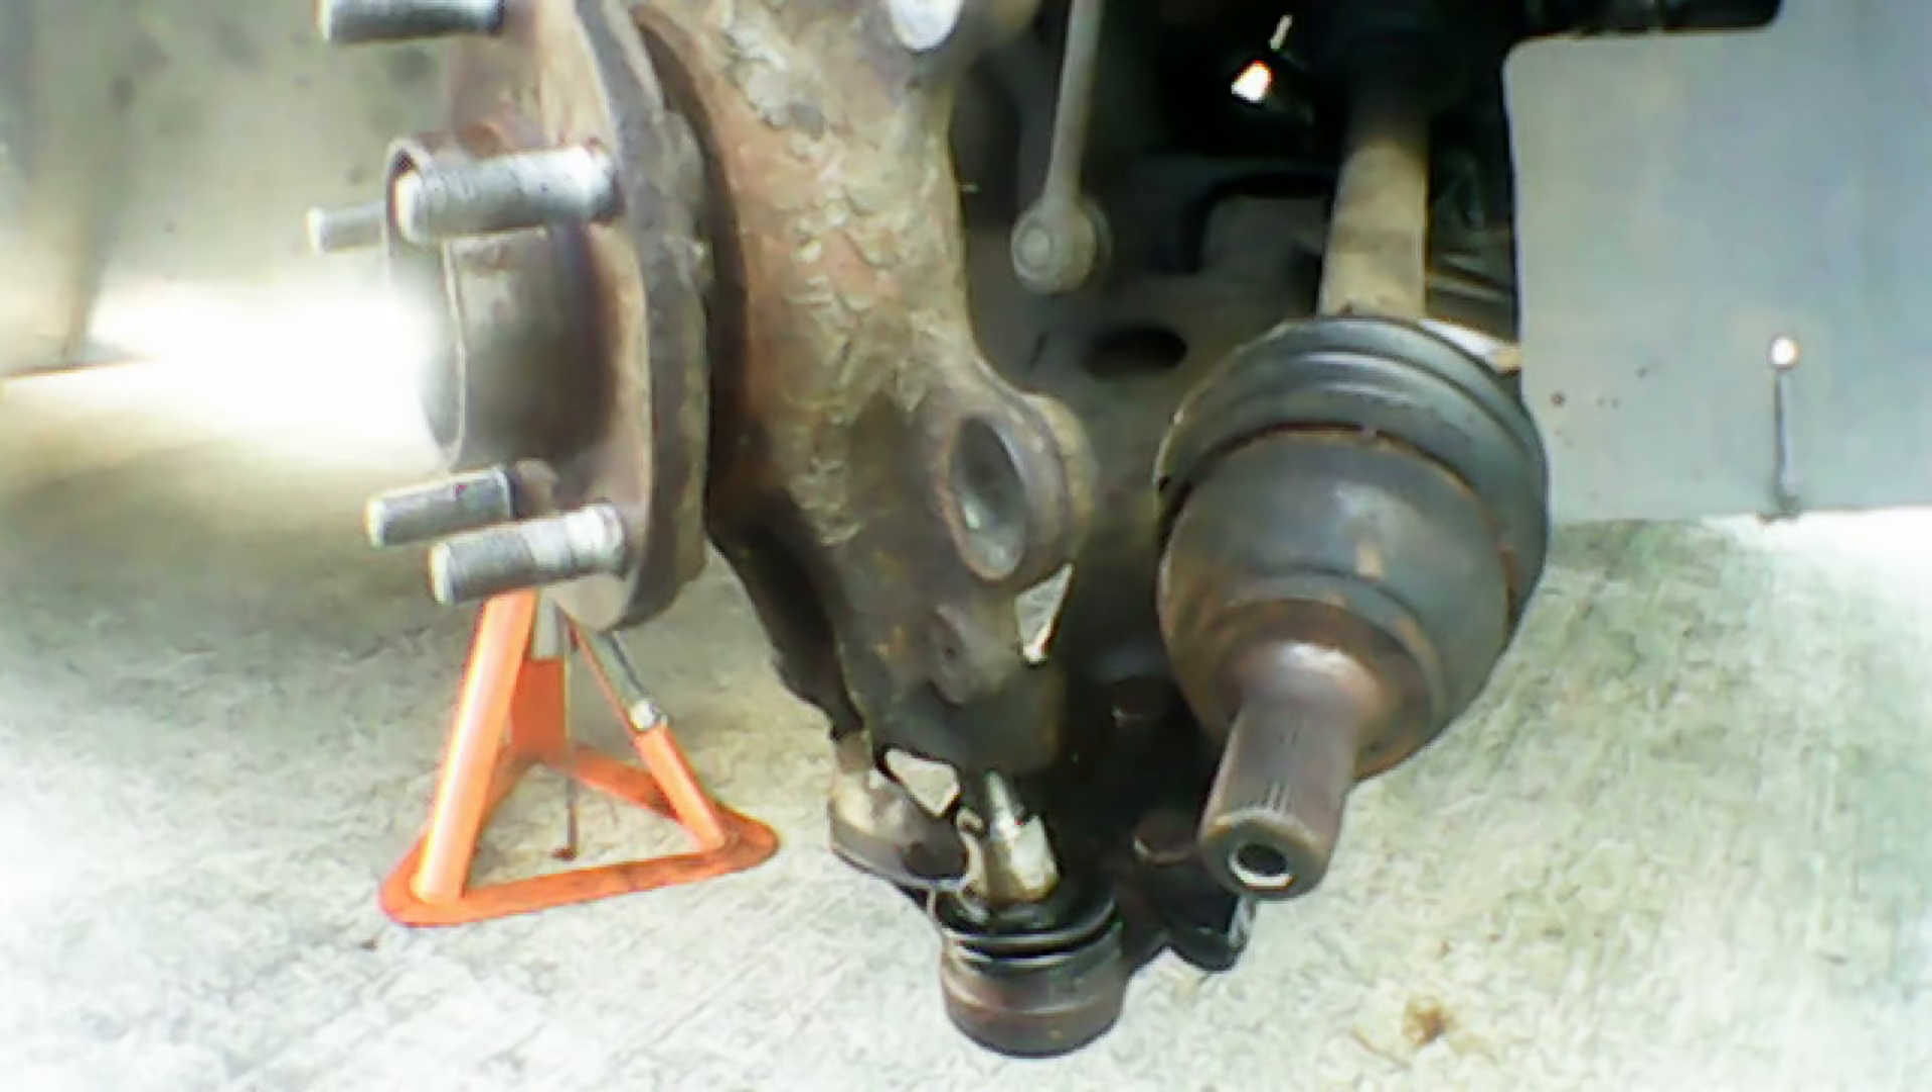And that's the CV axle out now.